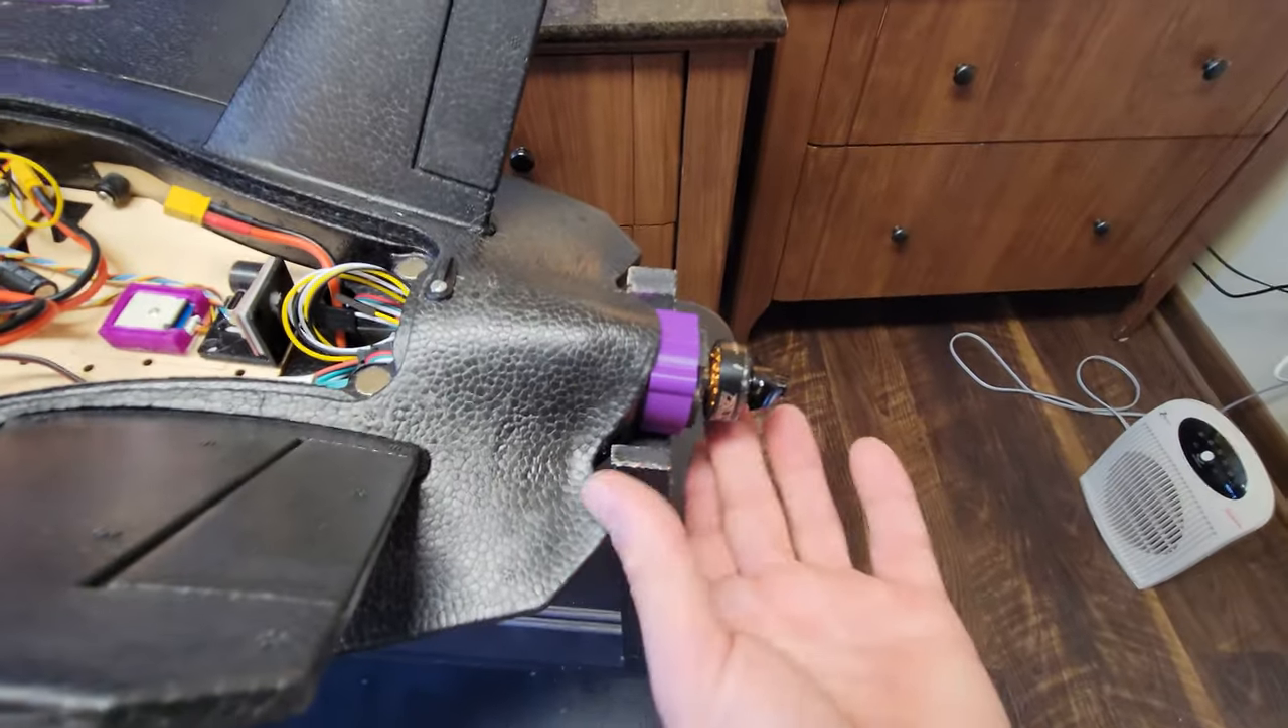And you obviously can tell too that I now have my rear motor hooked installed on the back.